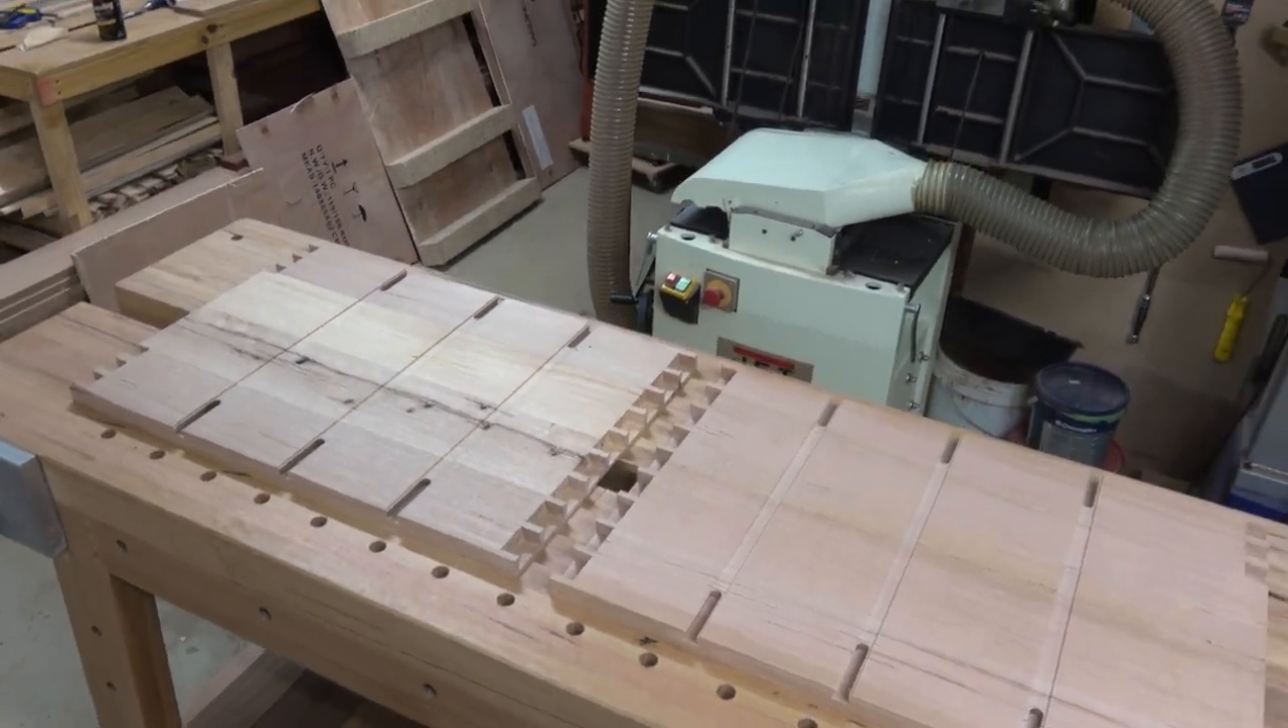I'm almost ready to assemble this carcass the two bottom rails the two sides and the top on top of it but not yet.